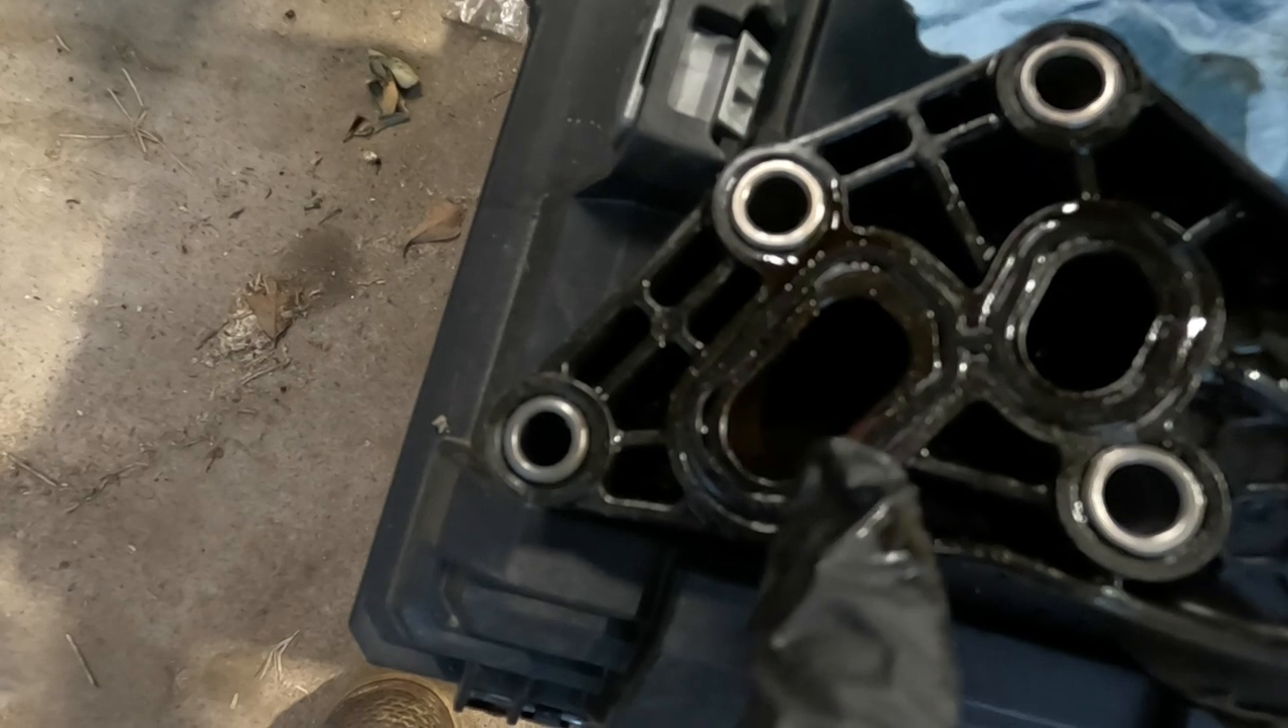Here's the oil filter housing i got it off.